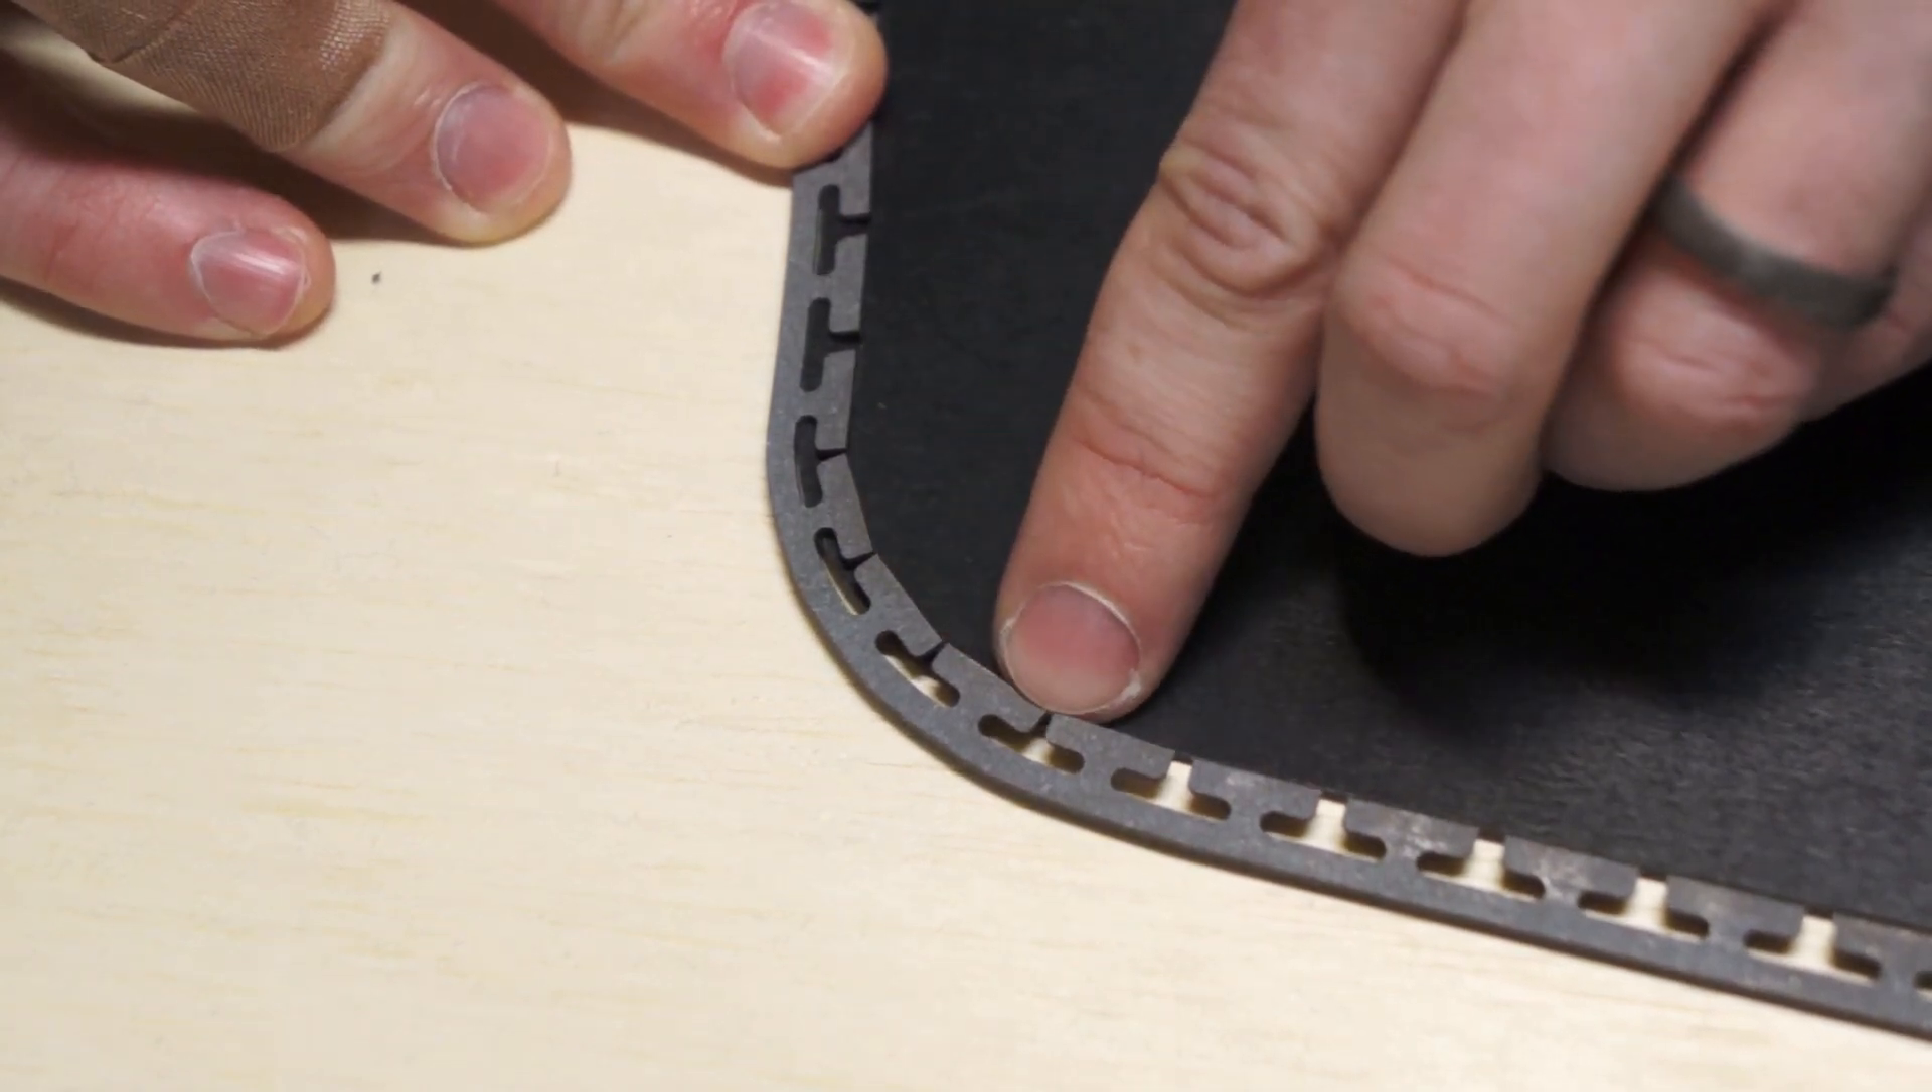The tang flanges on the edge wire started hitting each other before the radius of my corner was tight enough.